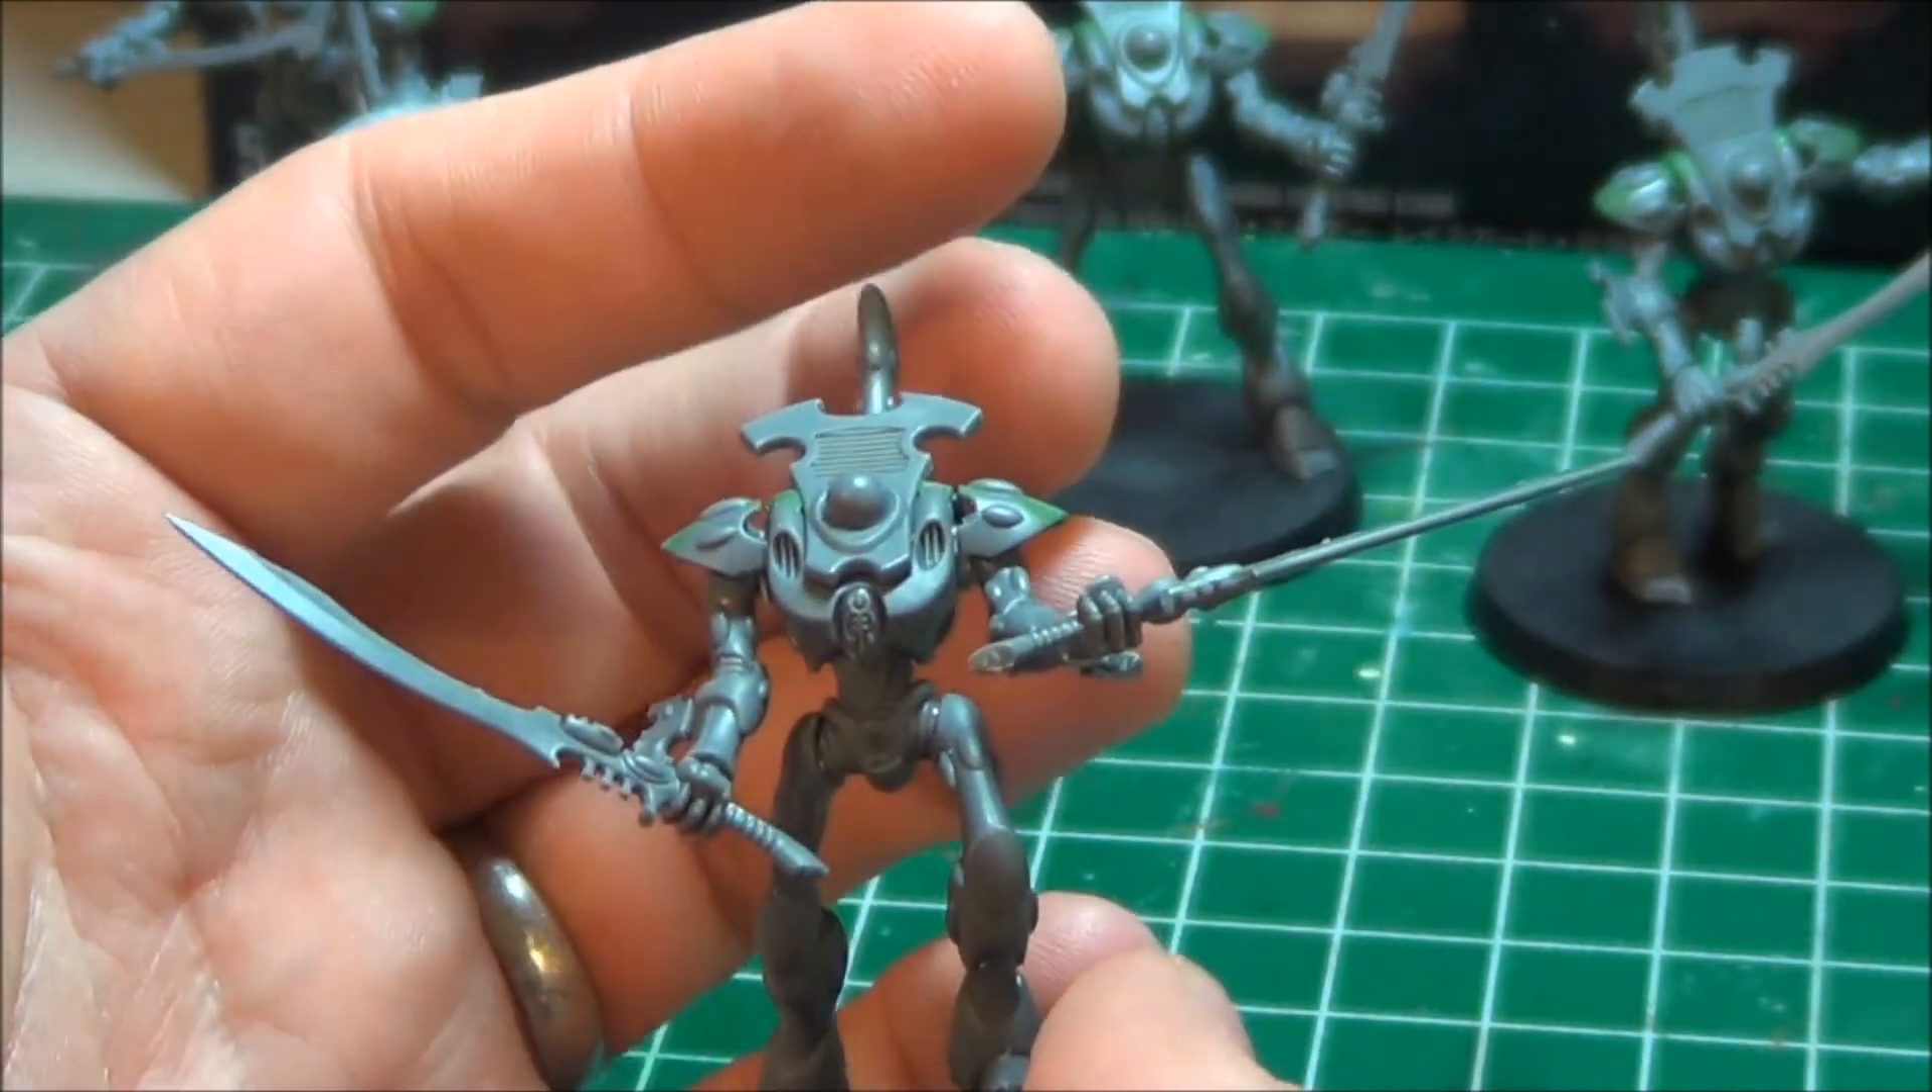As you can see, I forgot to mention, I didn't put any heads on.